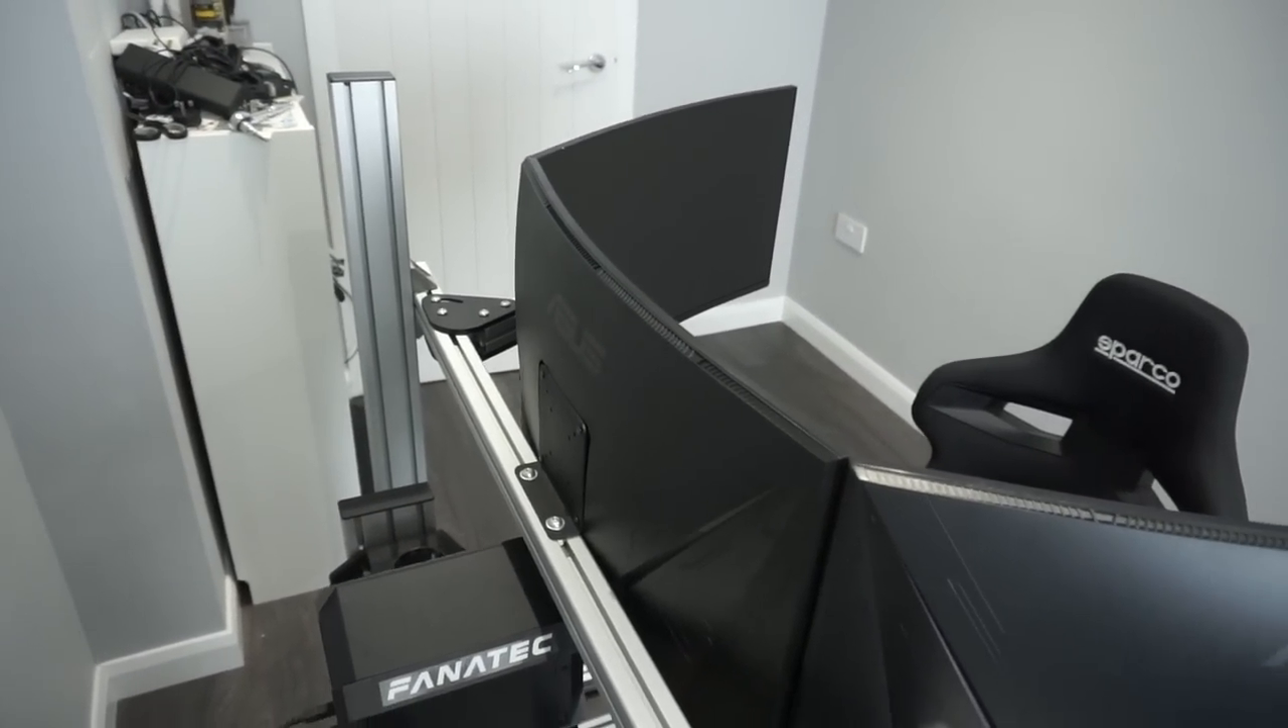So there's the monitors on and fitted. I'm really happy with that to be honest. They fit really nicely. There's no sag on any of them.